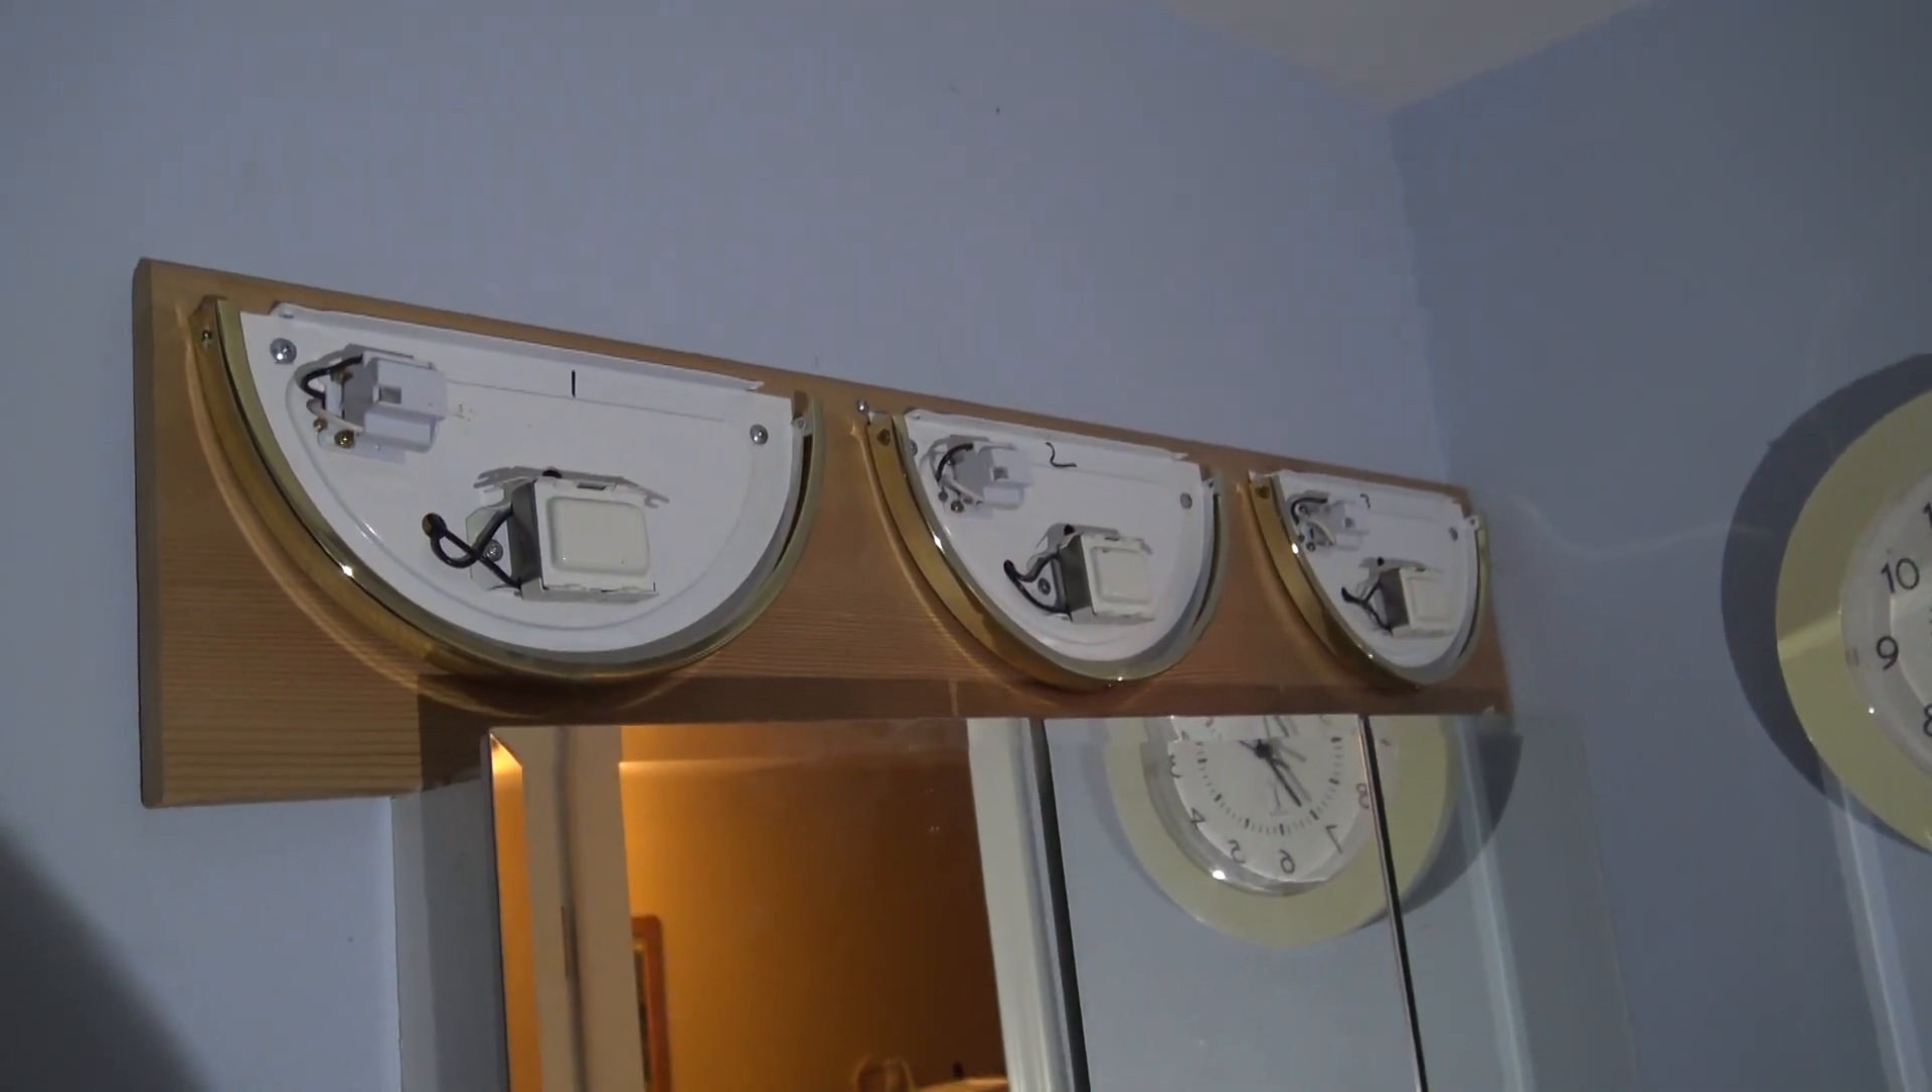Okay, I've now got the board mounted right over top of the mirror.